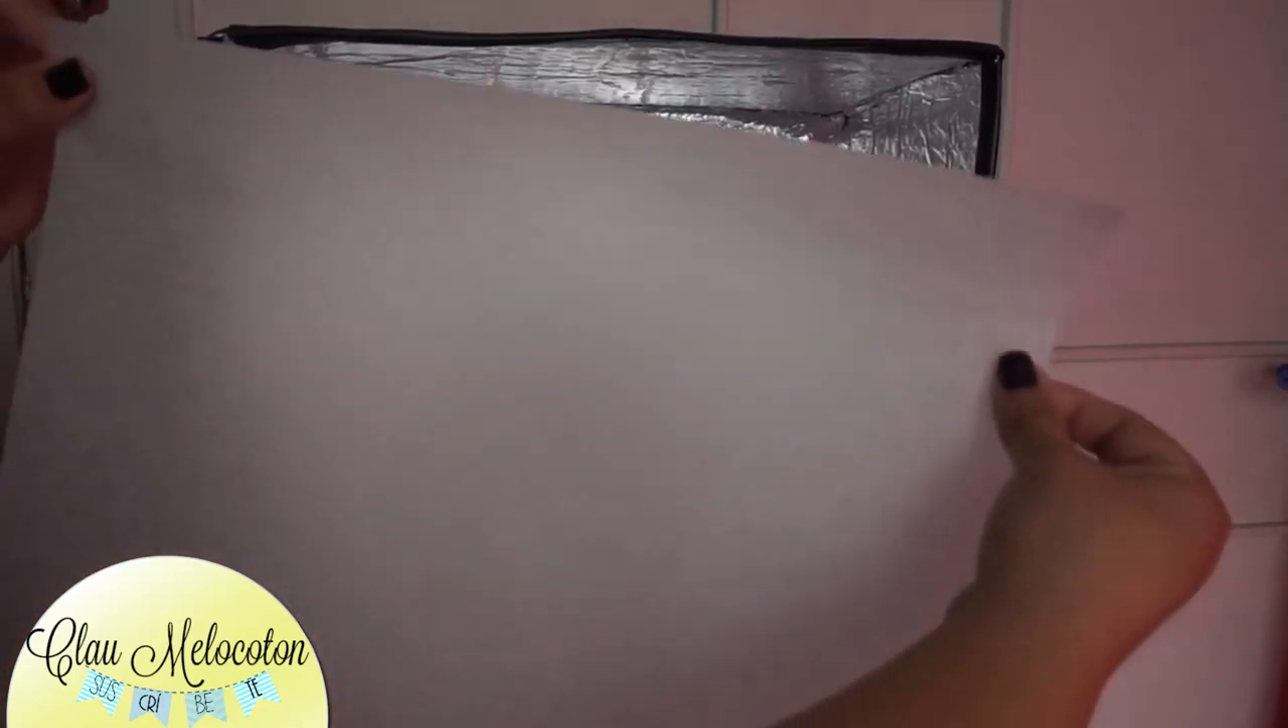Ok, así ya quedó la luz o la lámpara para grabación y ya le puse el bombillo y pues ahora lo que queda es poner el papel calcante o papel mantequilla.